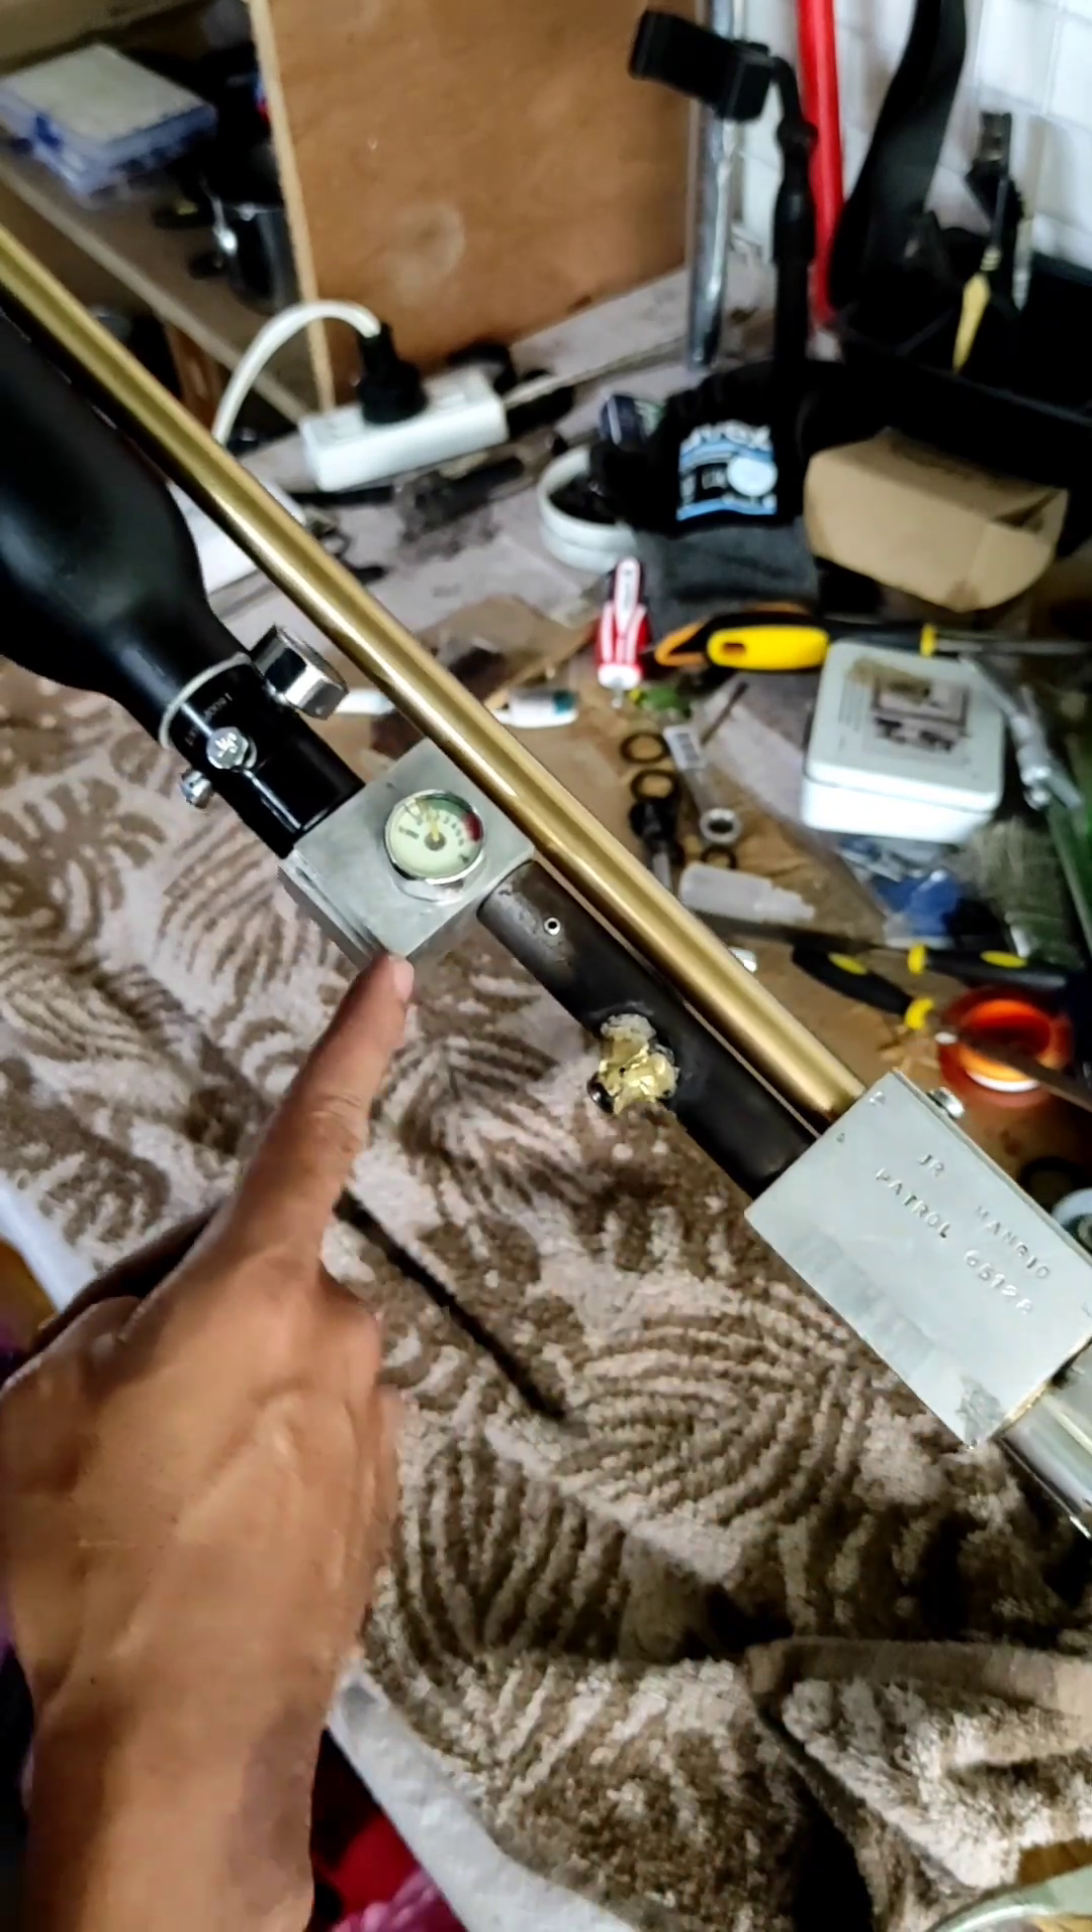Yung DBB barrel natin na 24 inches. Successfully nakabit na natin.